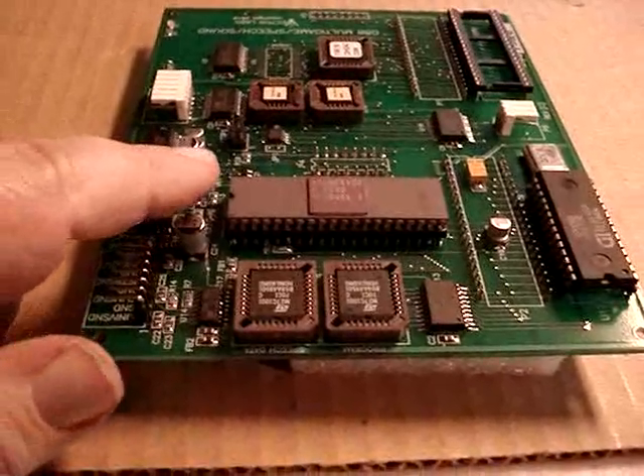Okay now we have the speech CPU chip installed so that's all we do to this board for now.